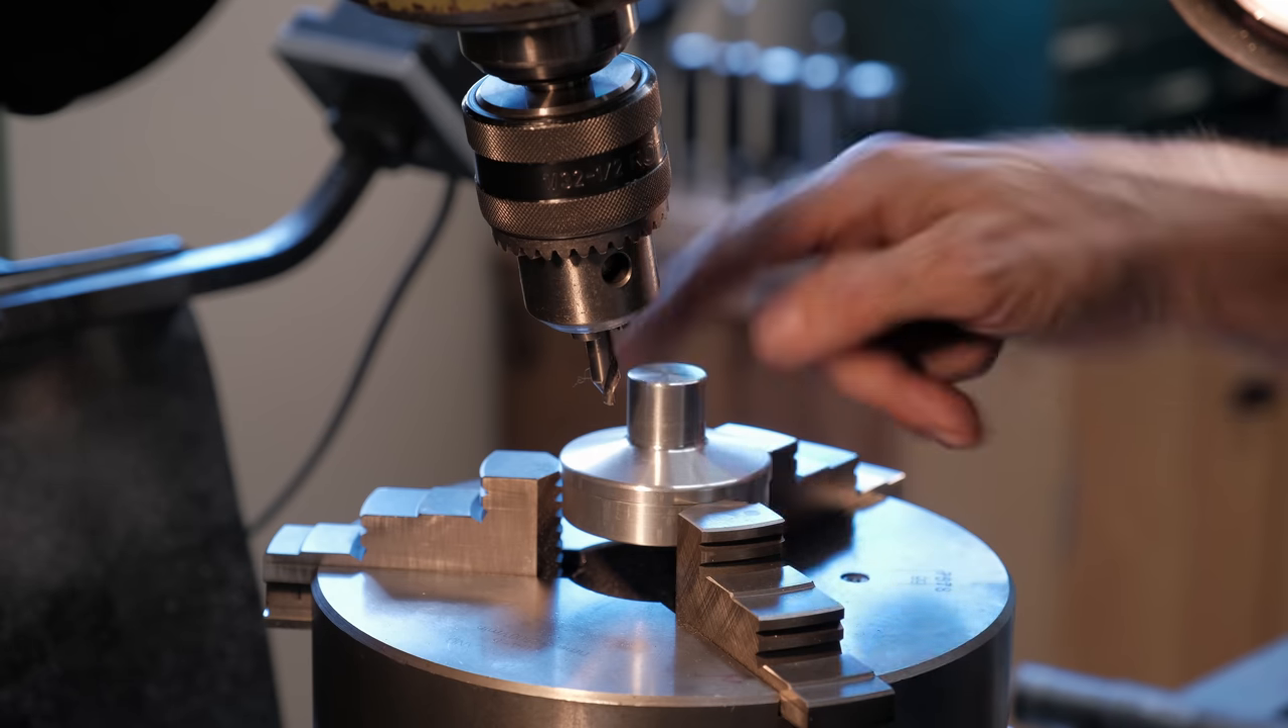Okay, we've got the cap in the rotary table on the mill.